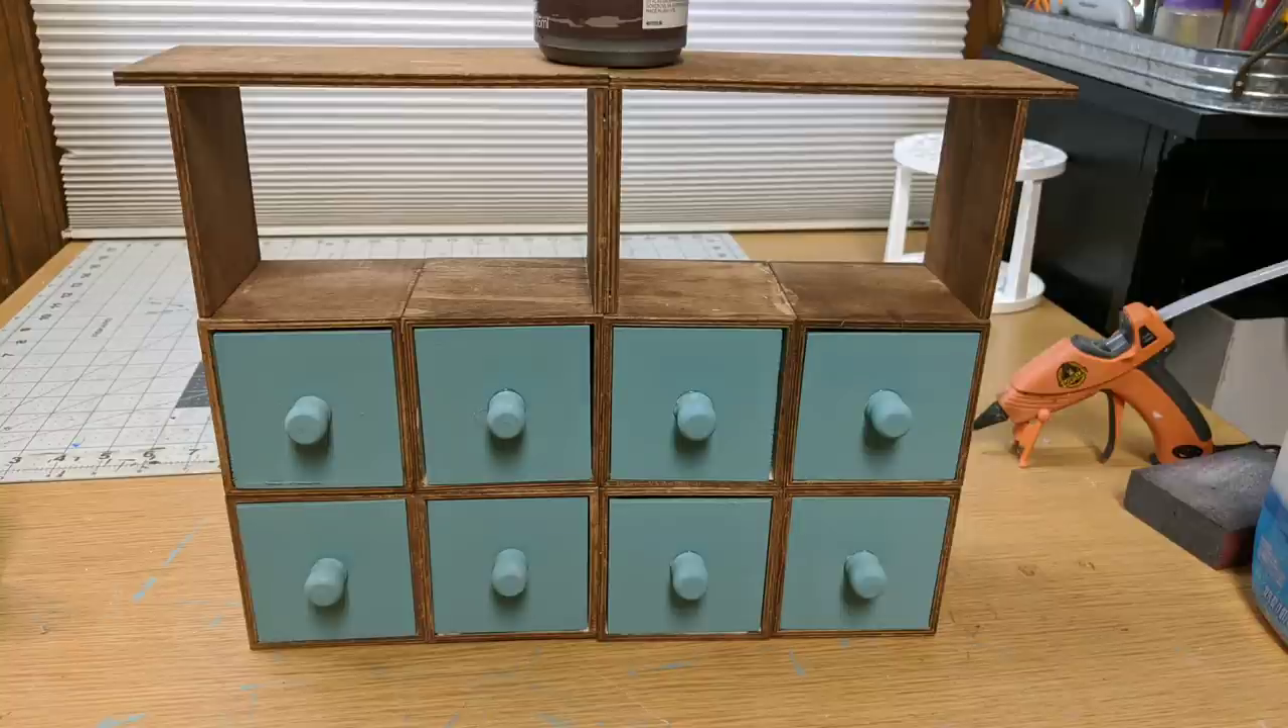And here's what the piece looks like with the shelves in place and the eight drawers.